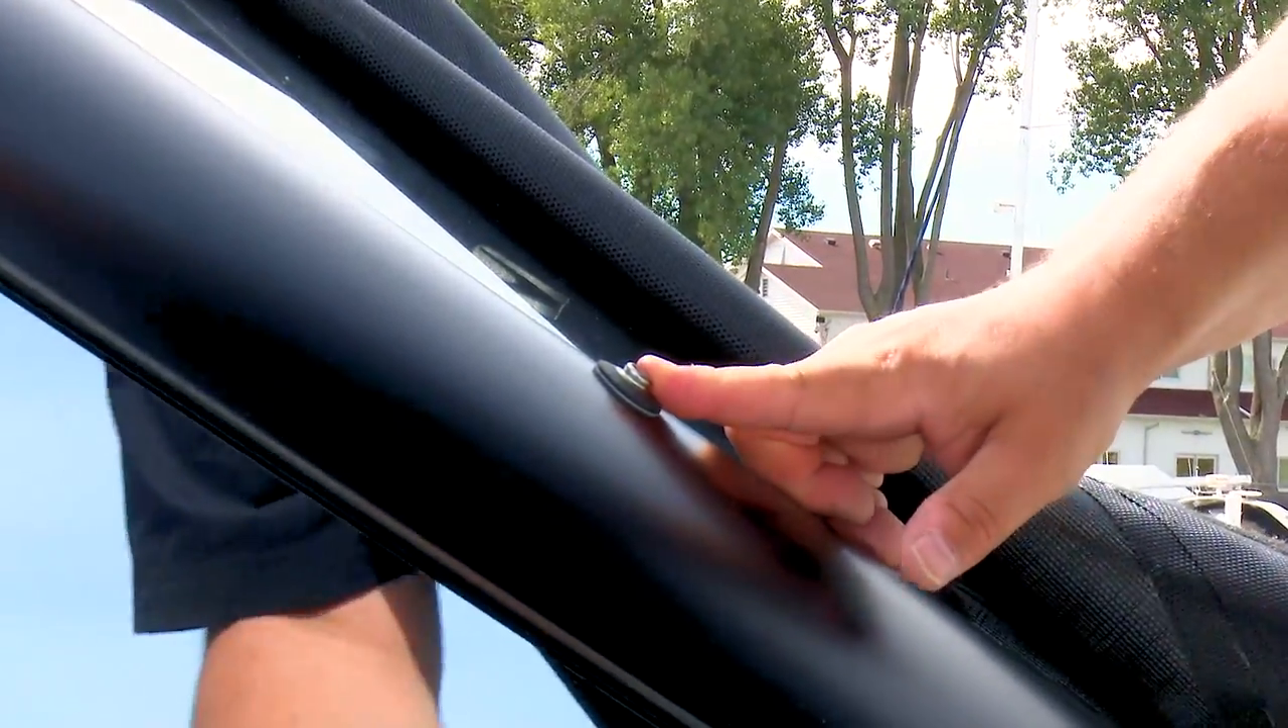Alright, so we have our standard Line 24 stud attached to the boat.